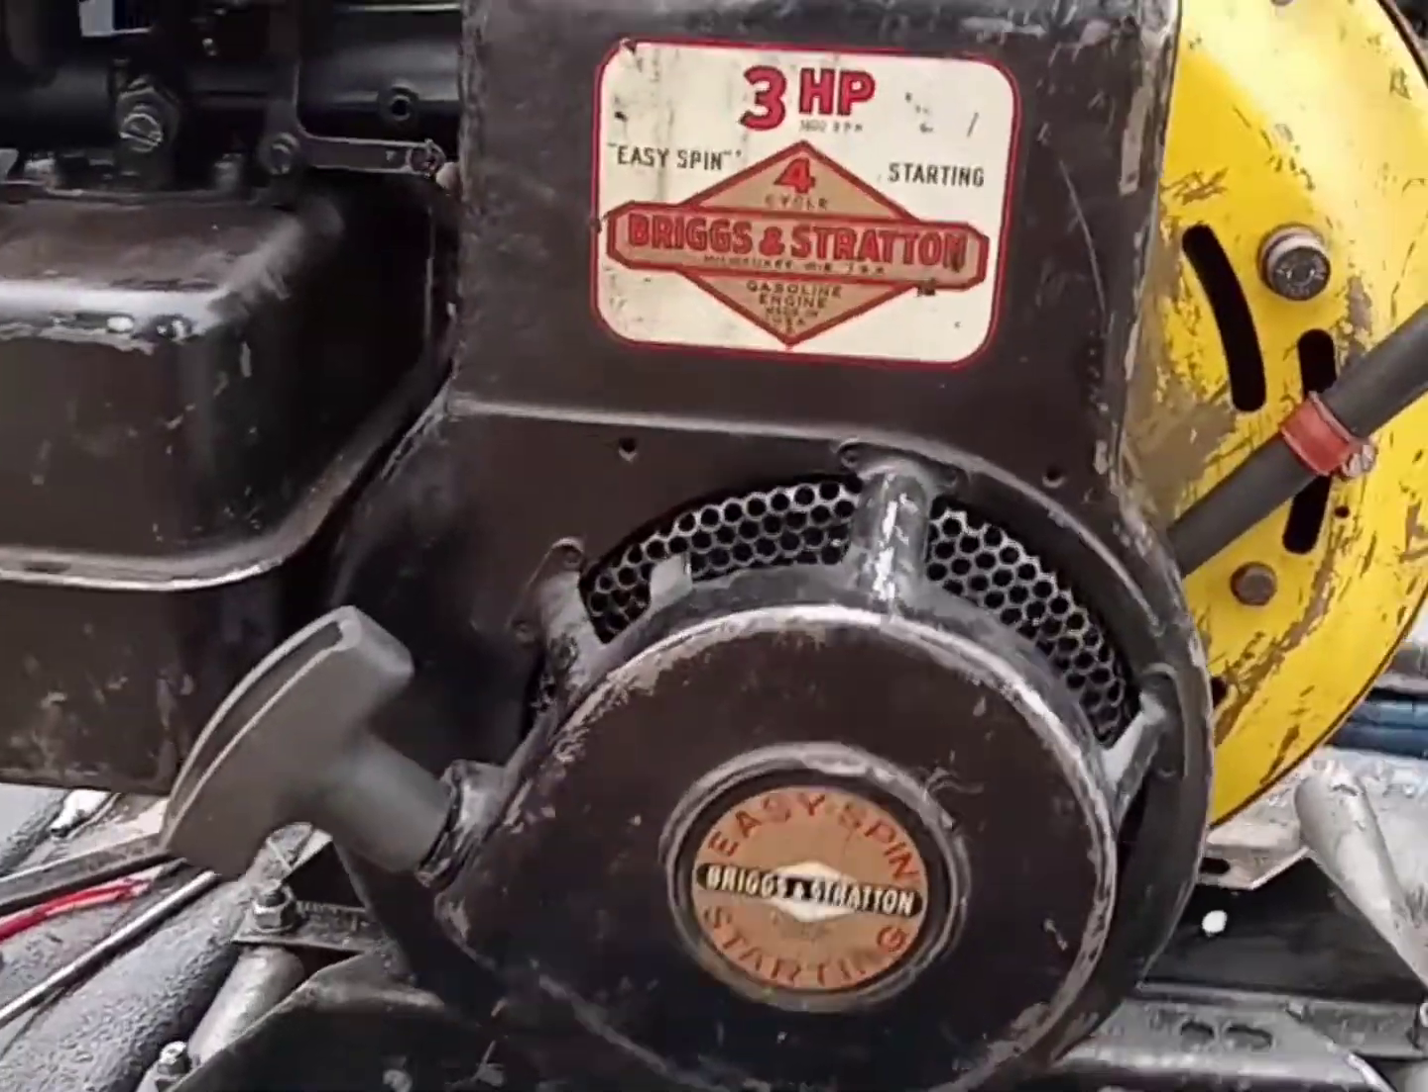All right cover's back on.